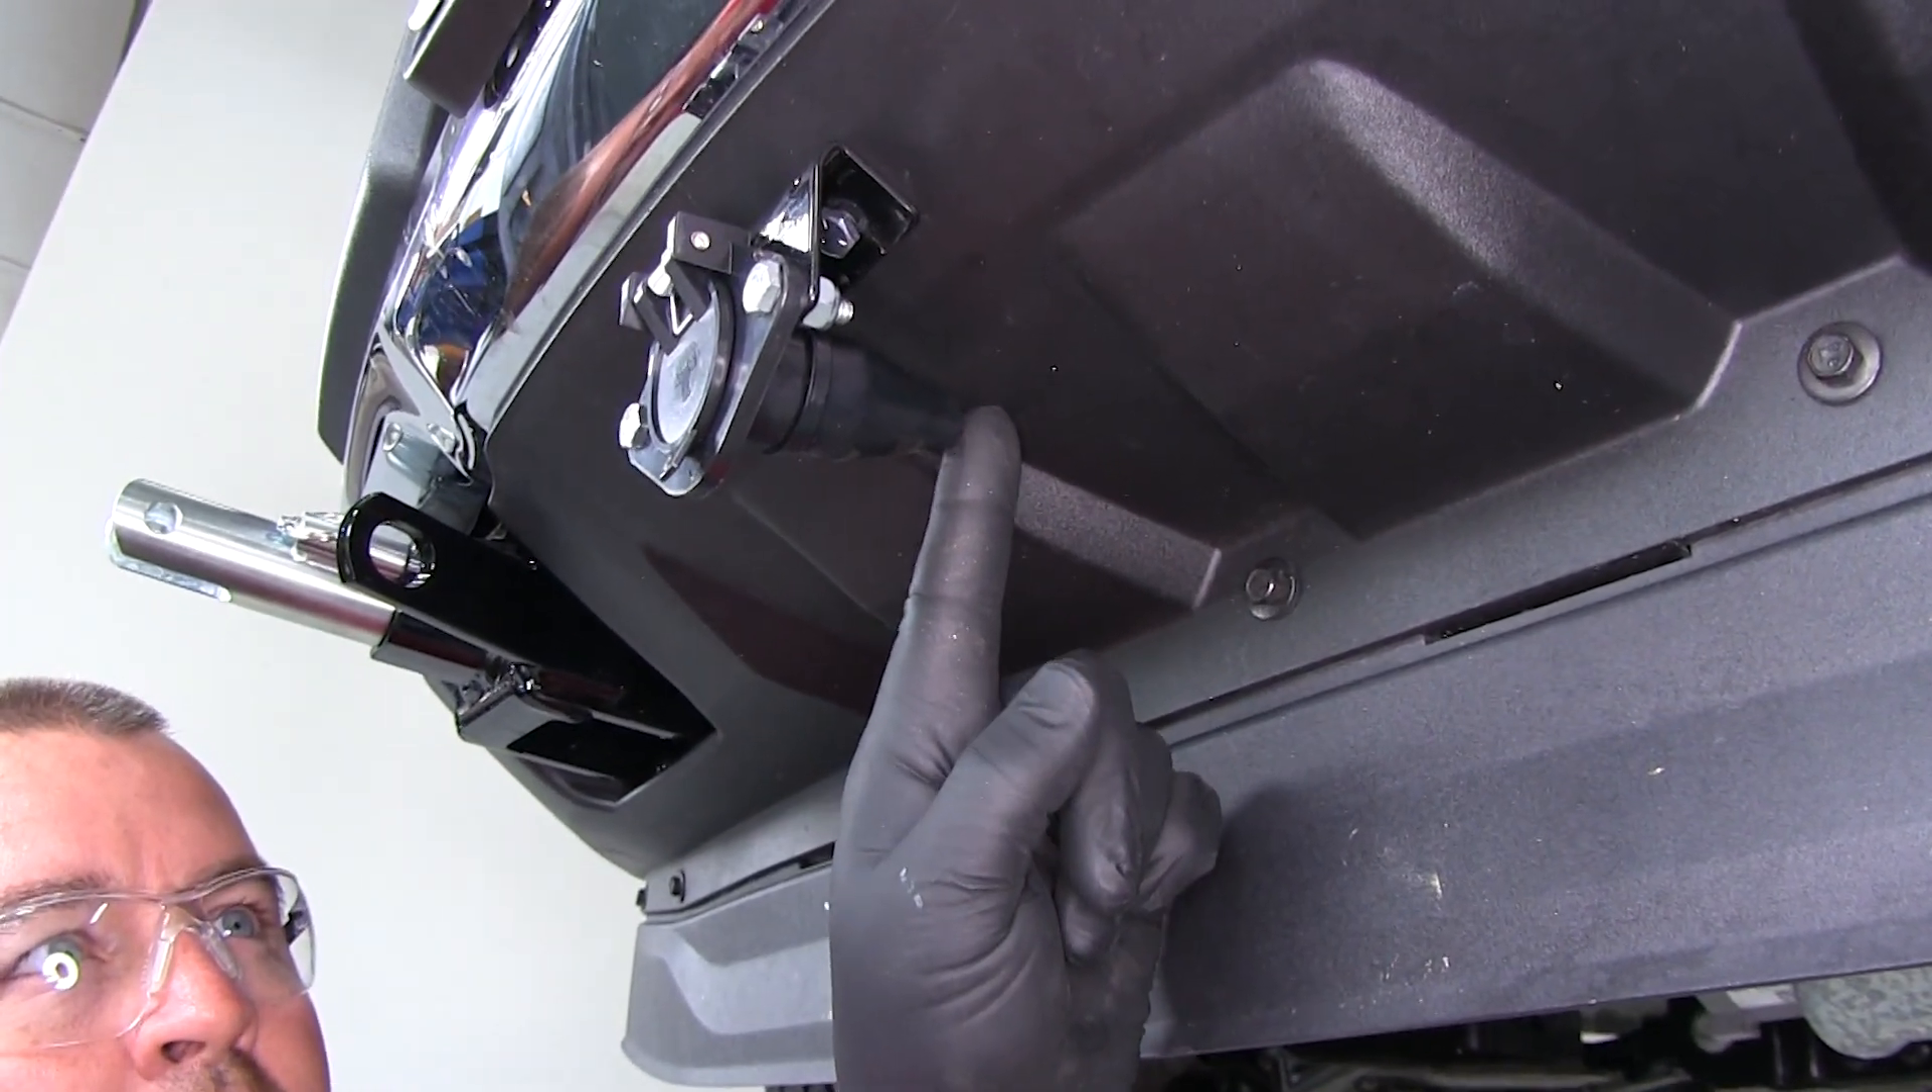So if you see, I put on my six pole plug. I have my boot on.